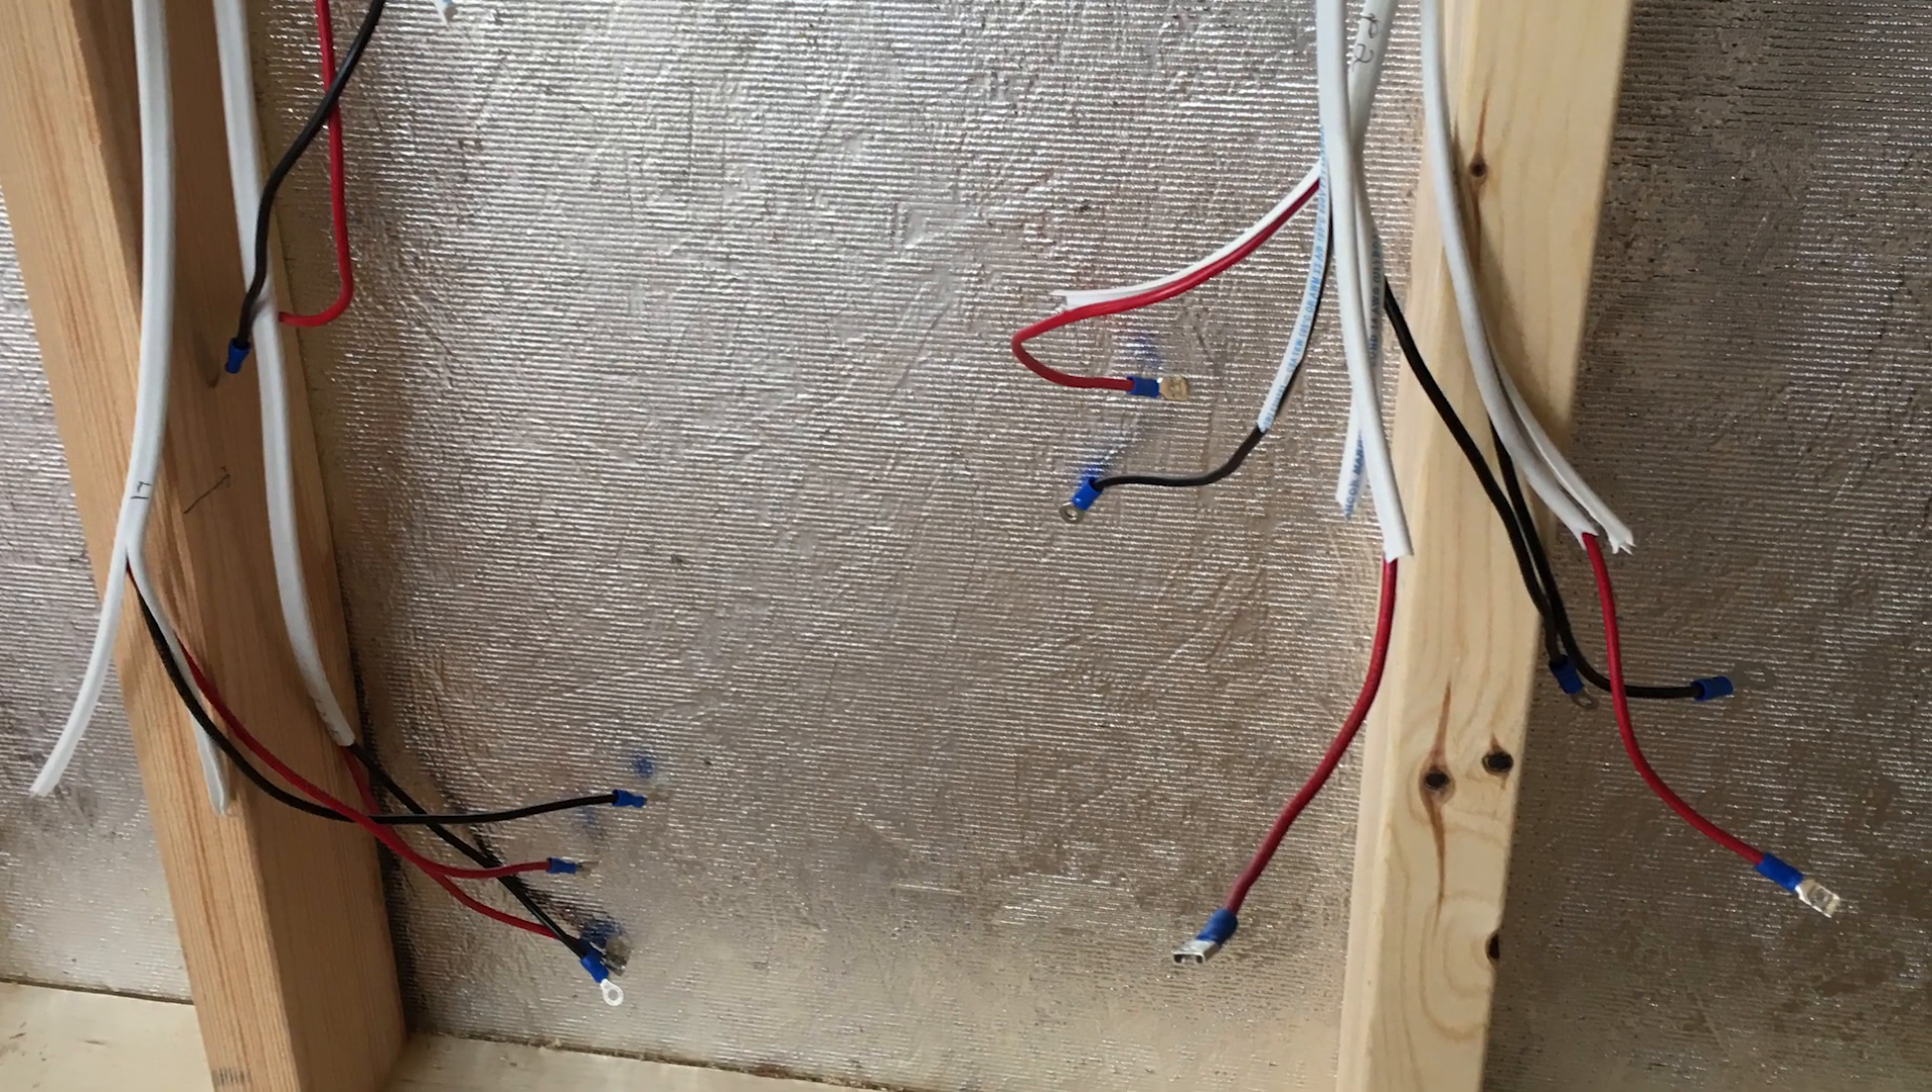But you also notice on the end of them wires, I went ahead and clamped on some of those little screw on cable ends.